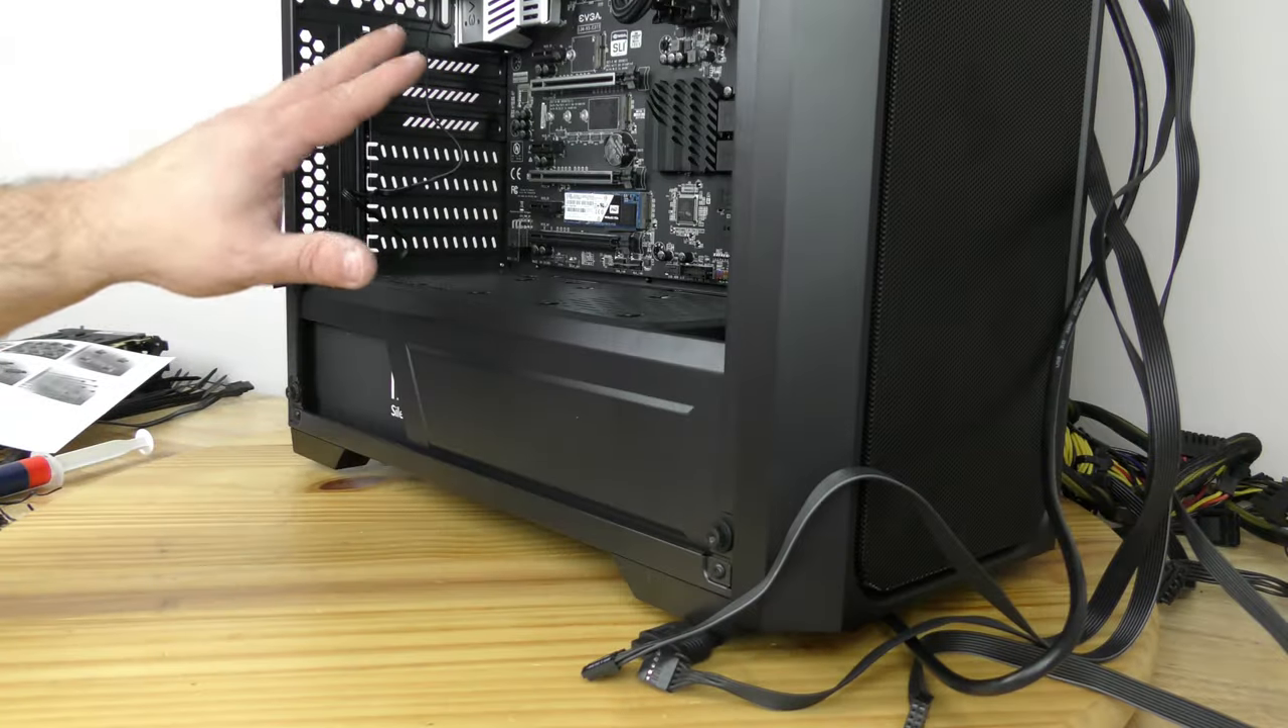Right now we don't have the video card installed yet but you can tell everything else is there.